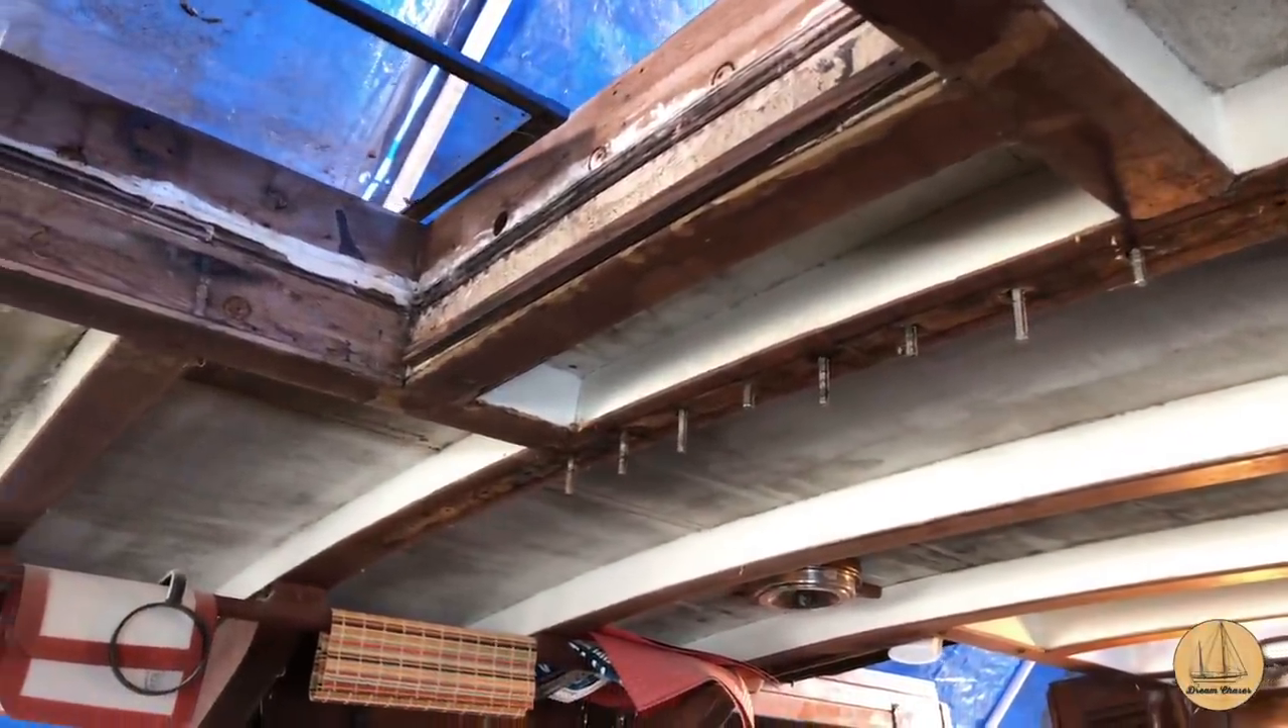I have all of the nuts removed and the backing plate from these screws that hold on the traveler car.